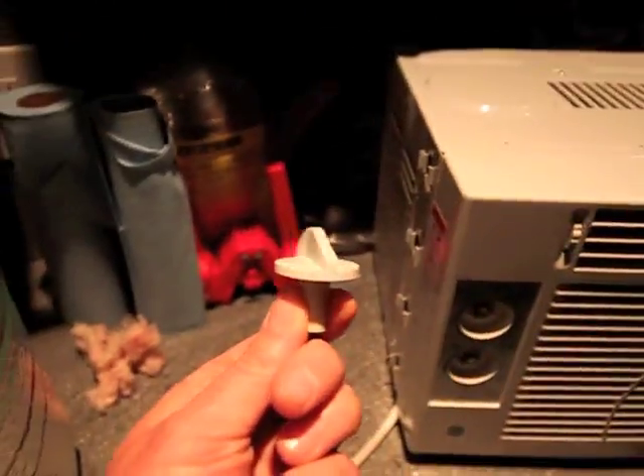You'll need to remove these pull-out plugs or handles which I've already done.